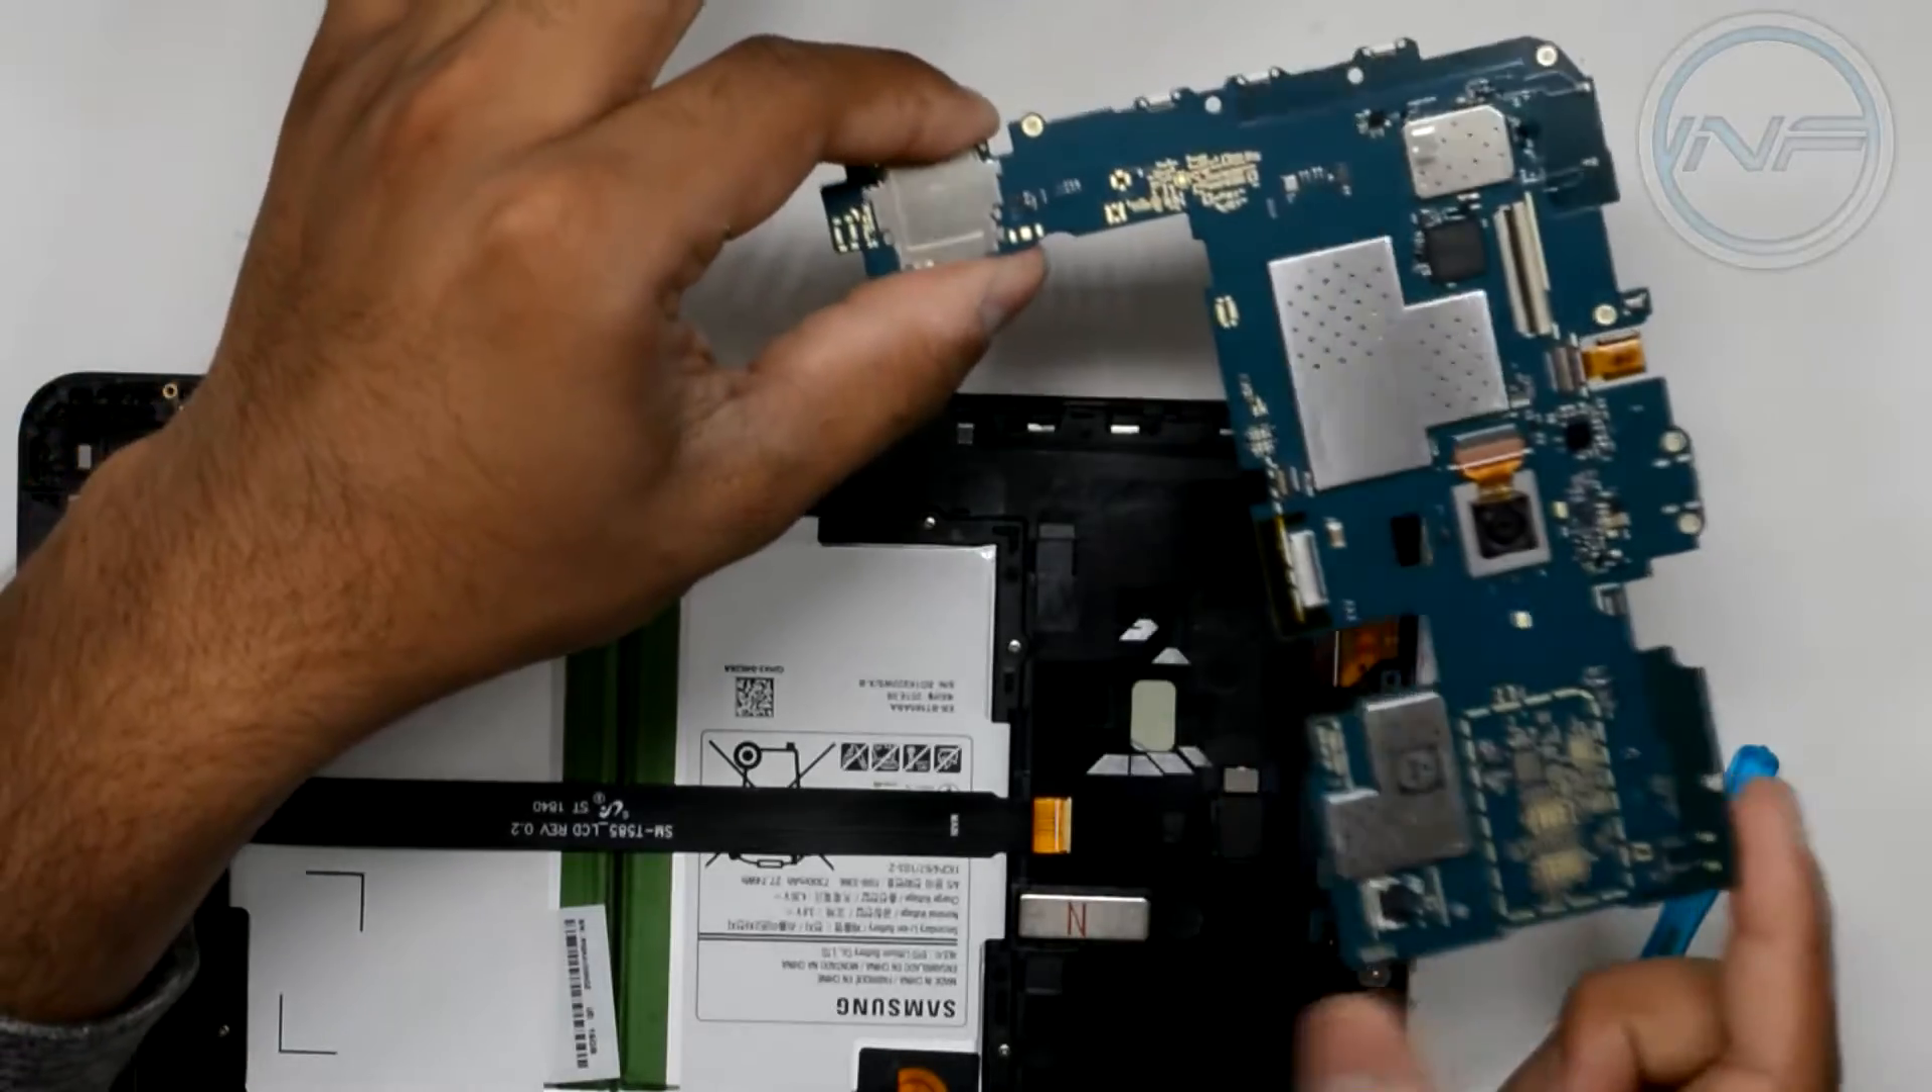All right, and just like that, we've got the whole motherboard piece removed.